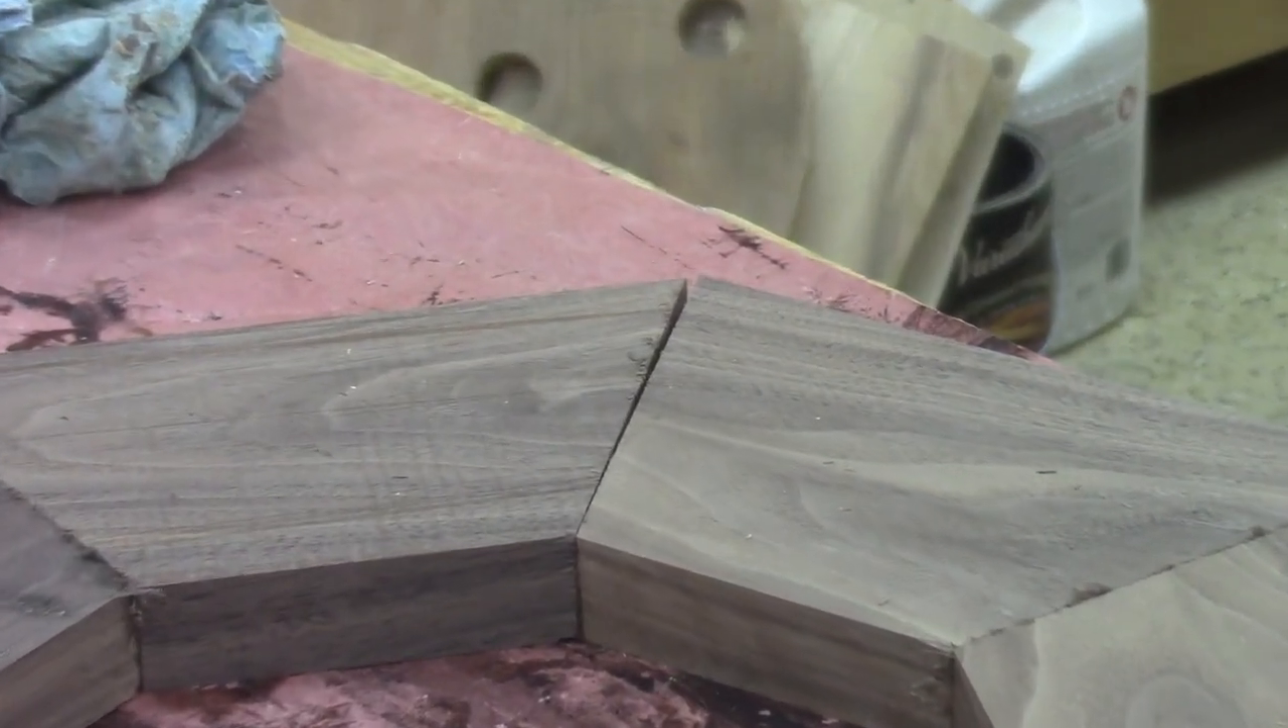But when I put eight in a circle, I see that my saw is not accurate. I have a small gap.